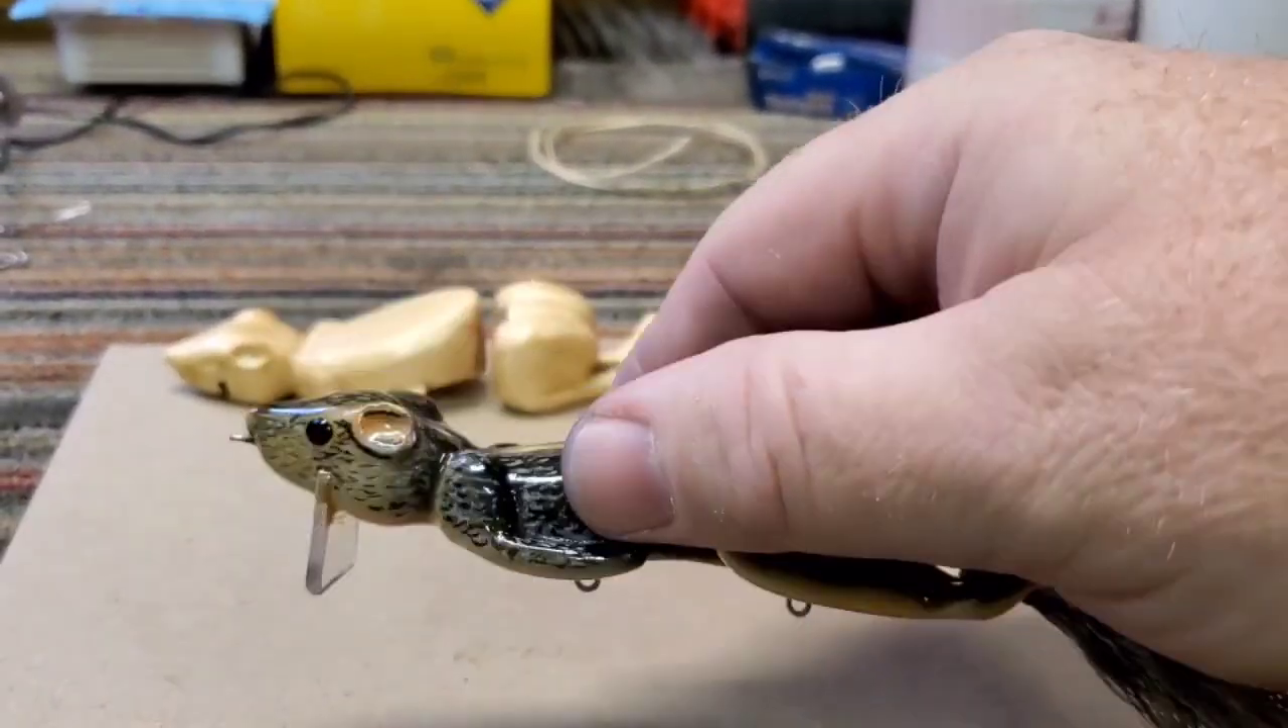That's the pretty much finished bait so we've got the tail I got to put some hooks on it still.